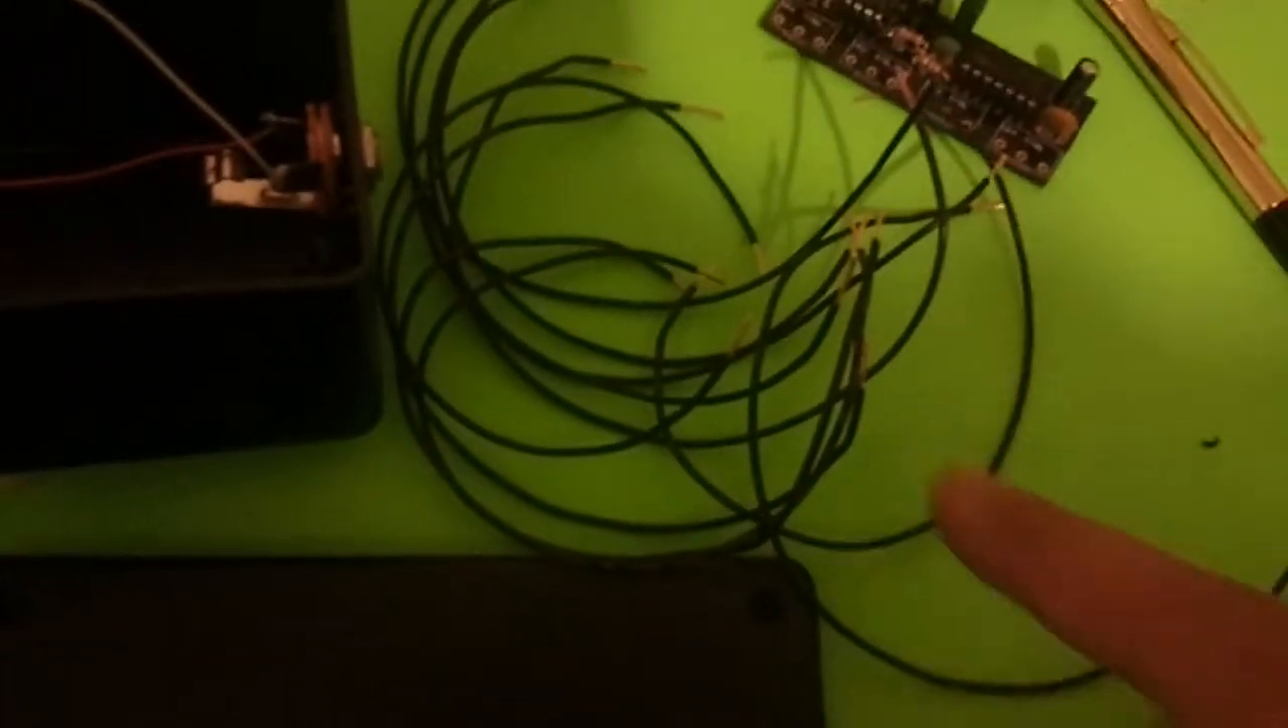We got all these wires here, which are for the board to this knobs. And we're going to solder those in next.